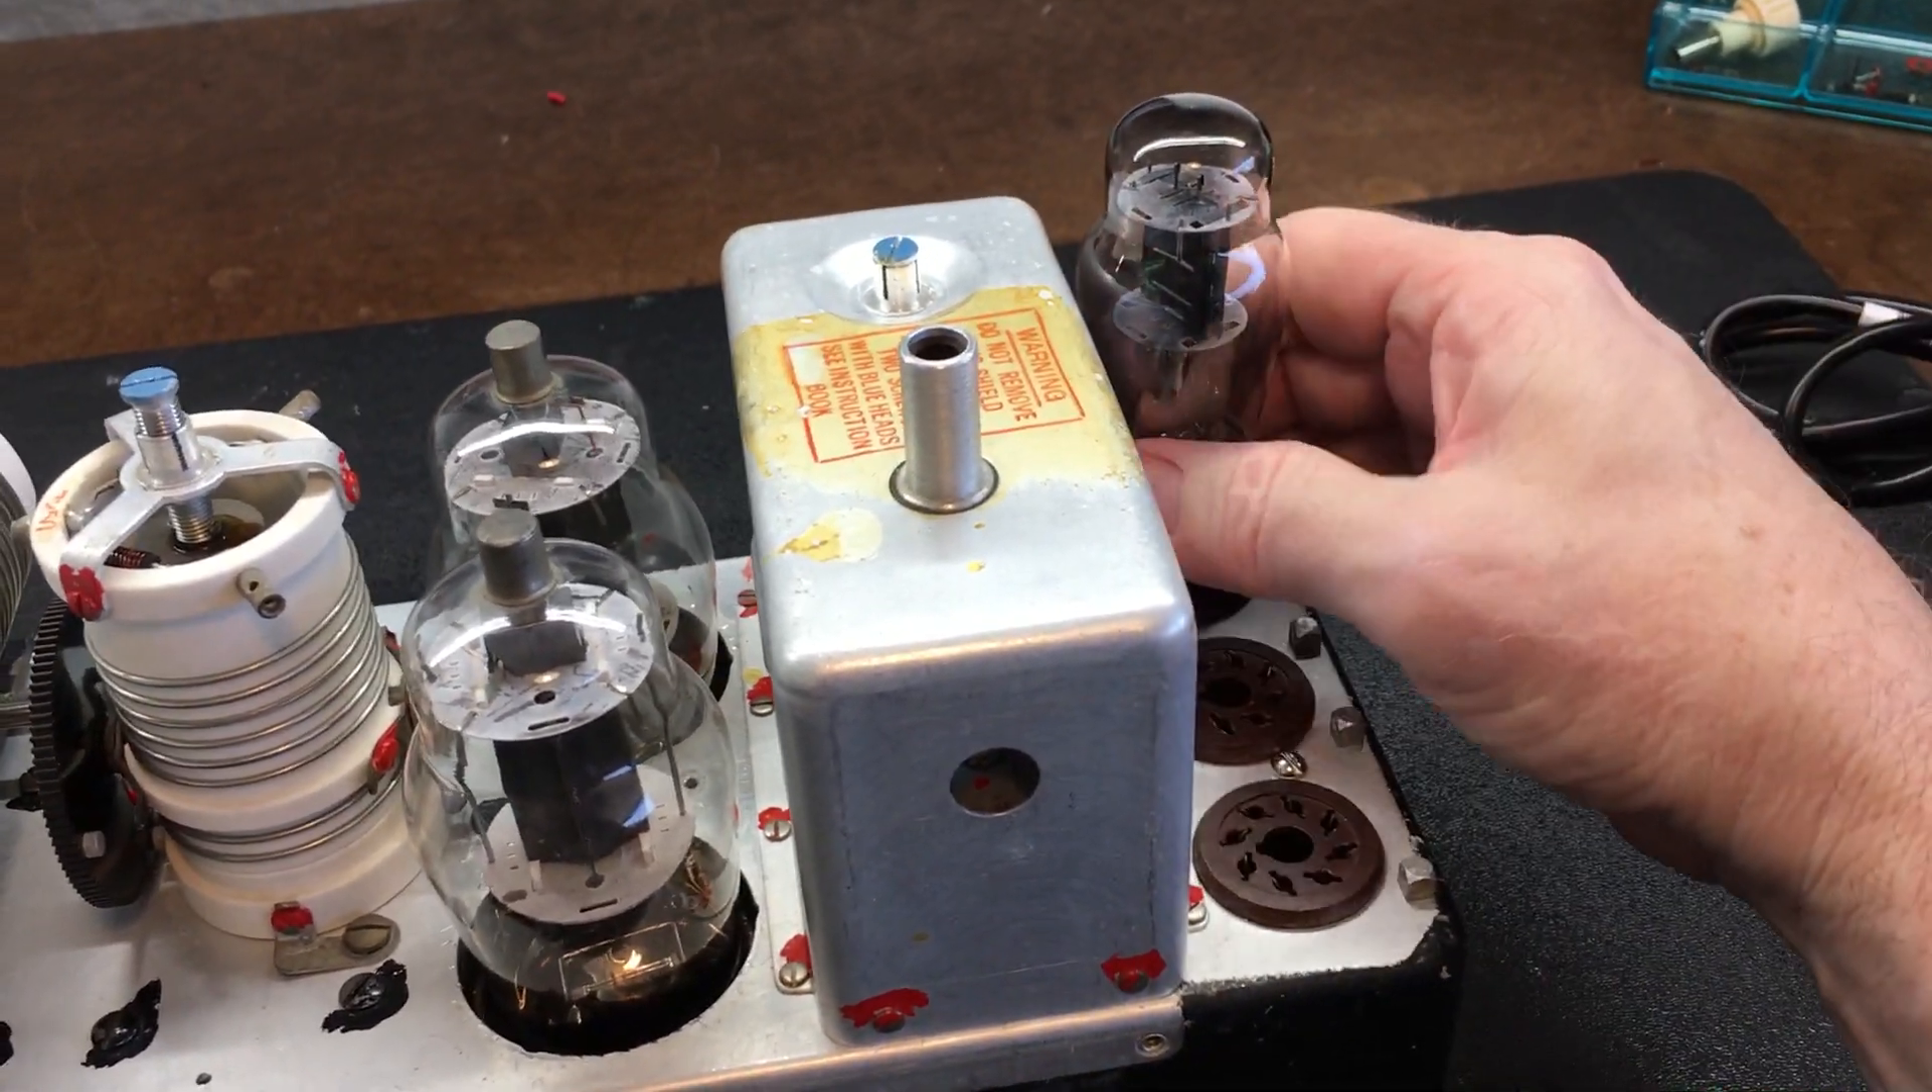I've removed a few items, but what we're going to have to do is remove all the vacuum tubes.